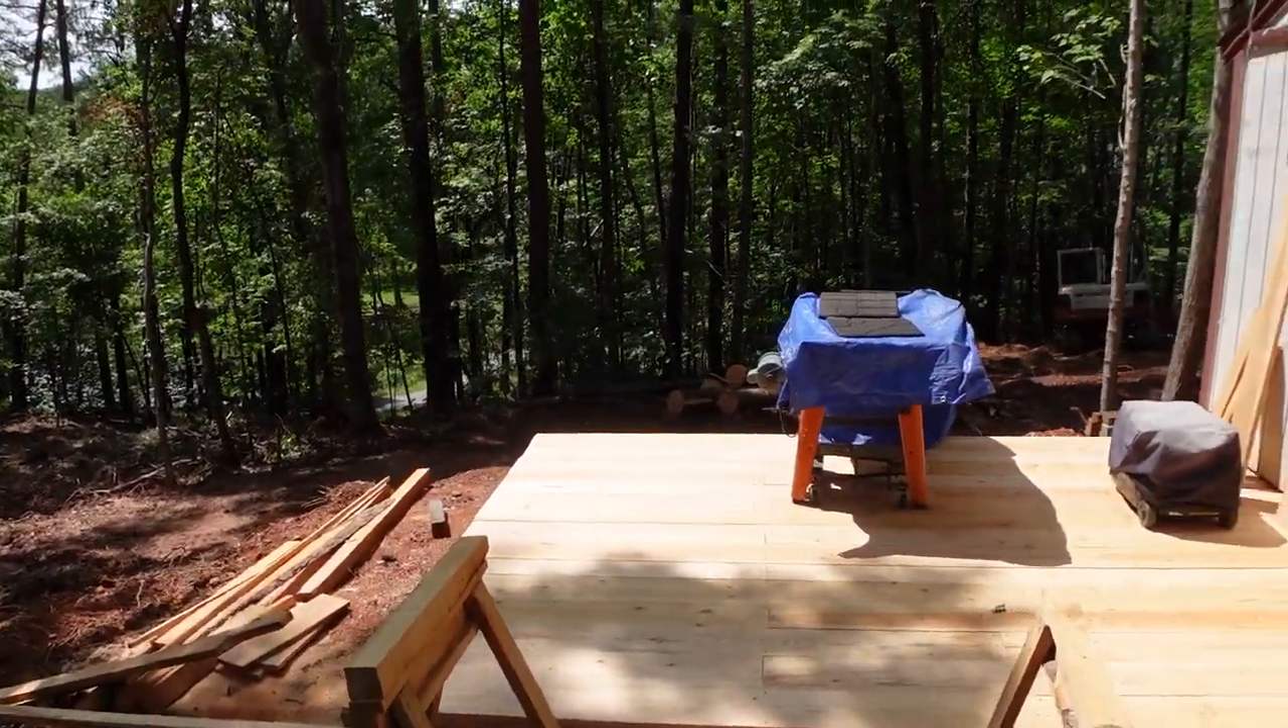And we've got a deck for the shed.